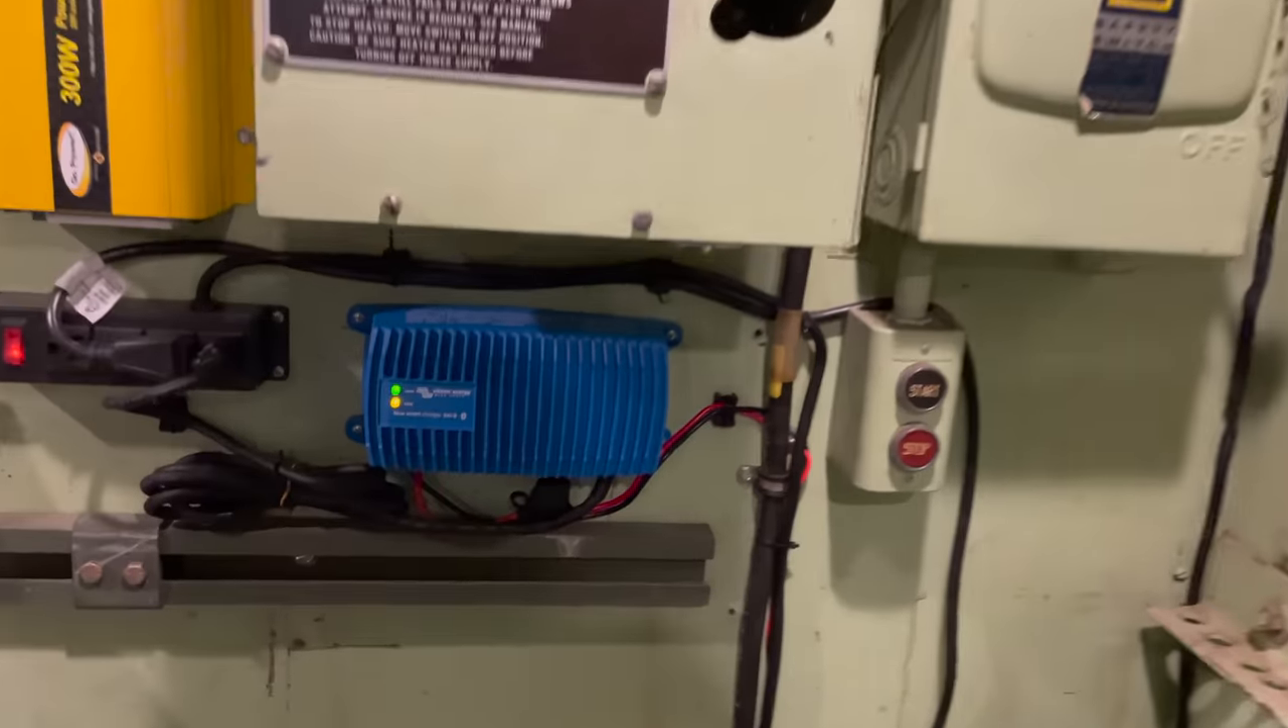I have the new charger installed right now.